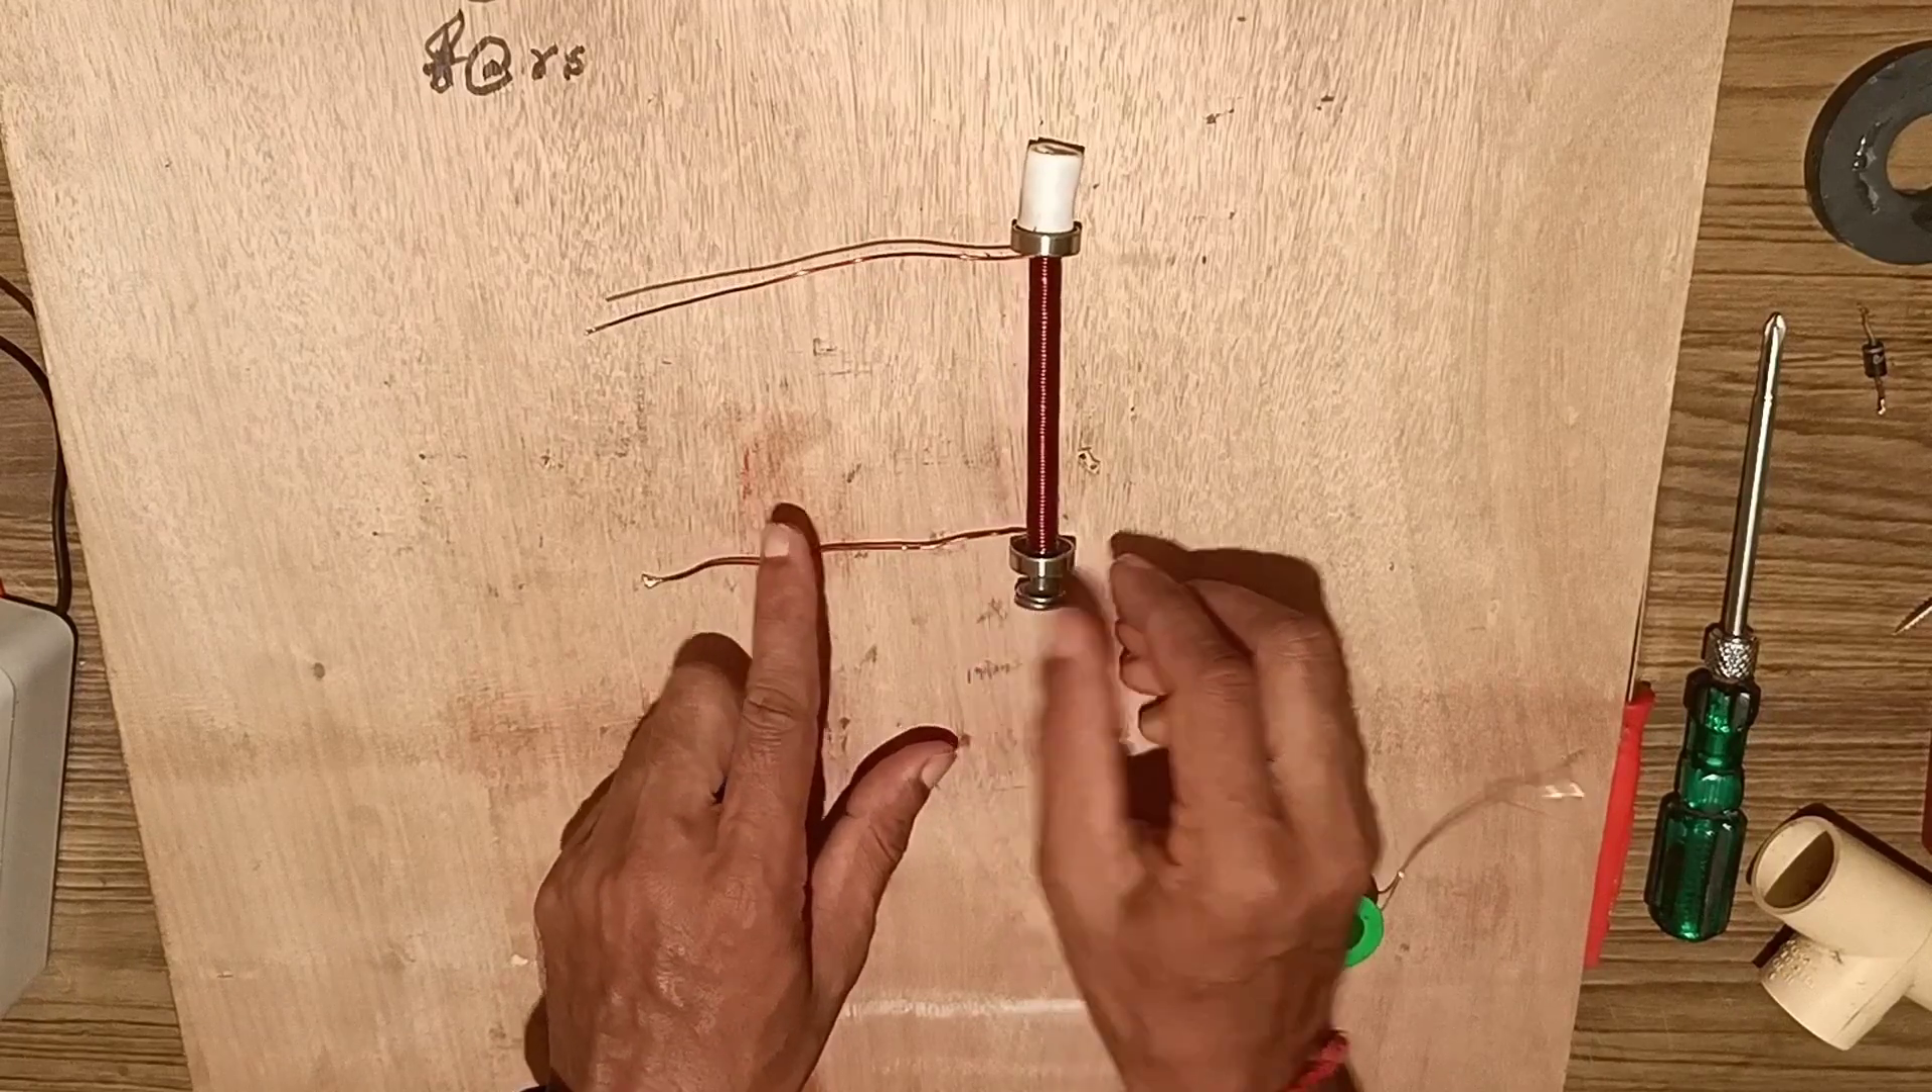So we have completed the windings.